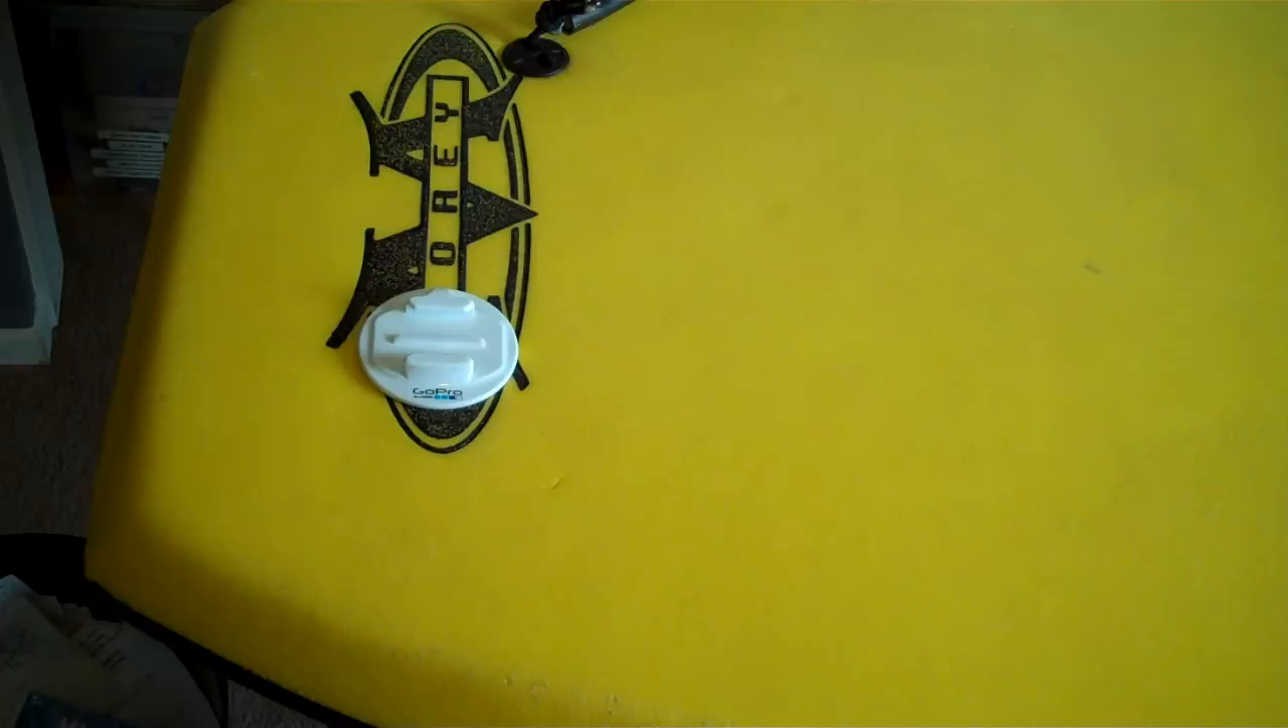Okay so success the bodyboard mount is in.